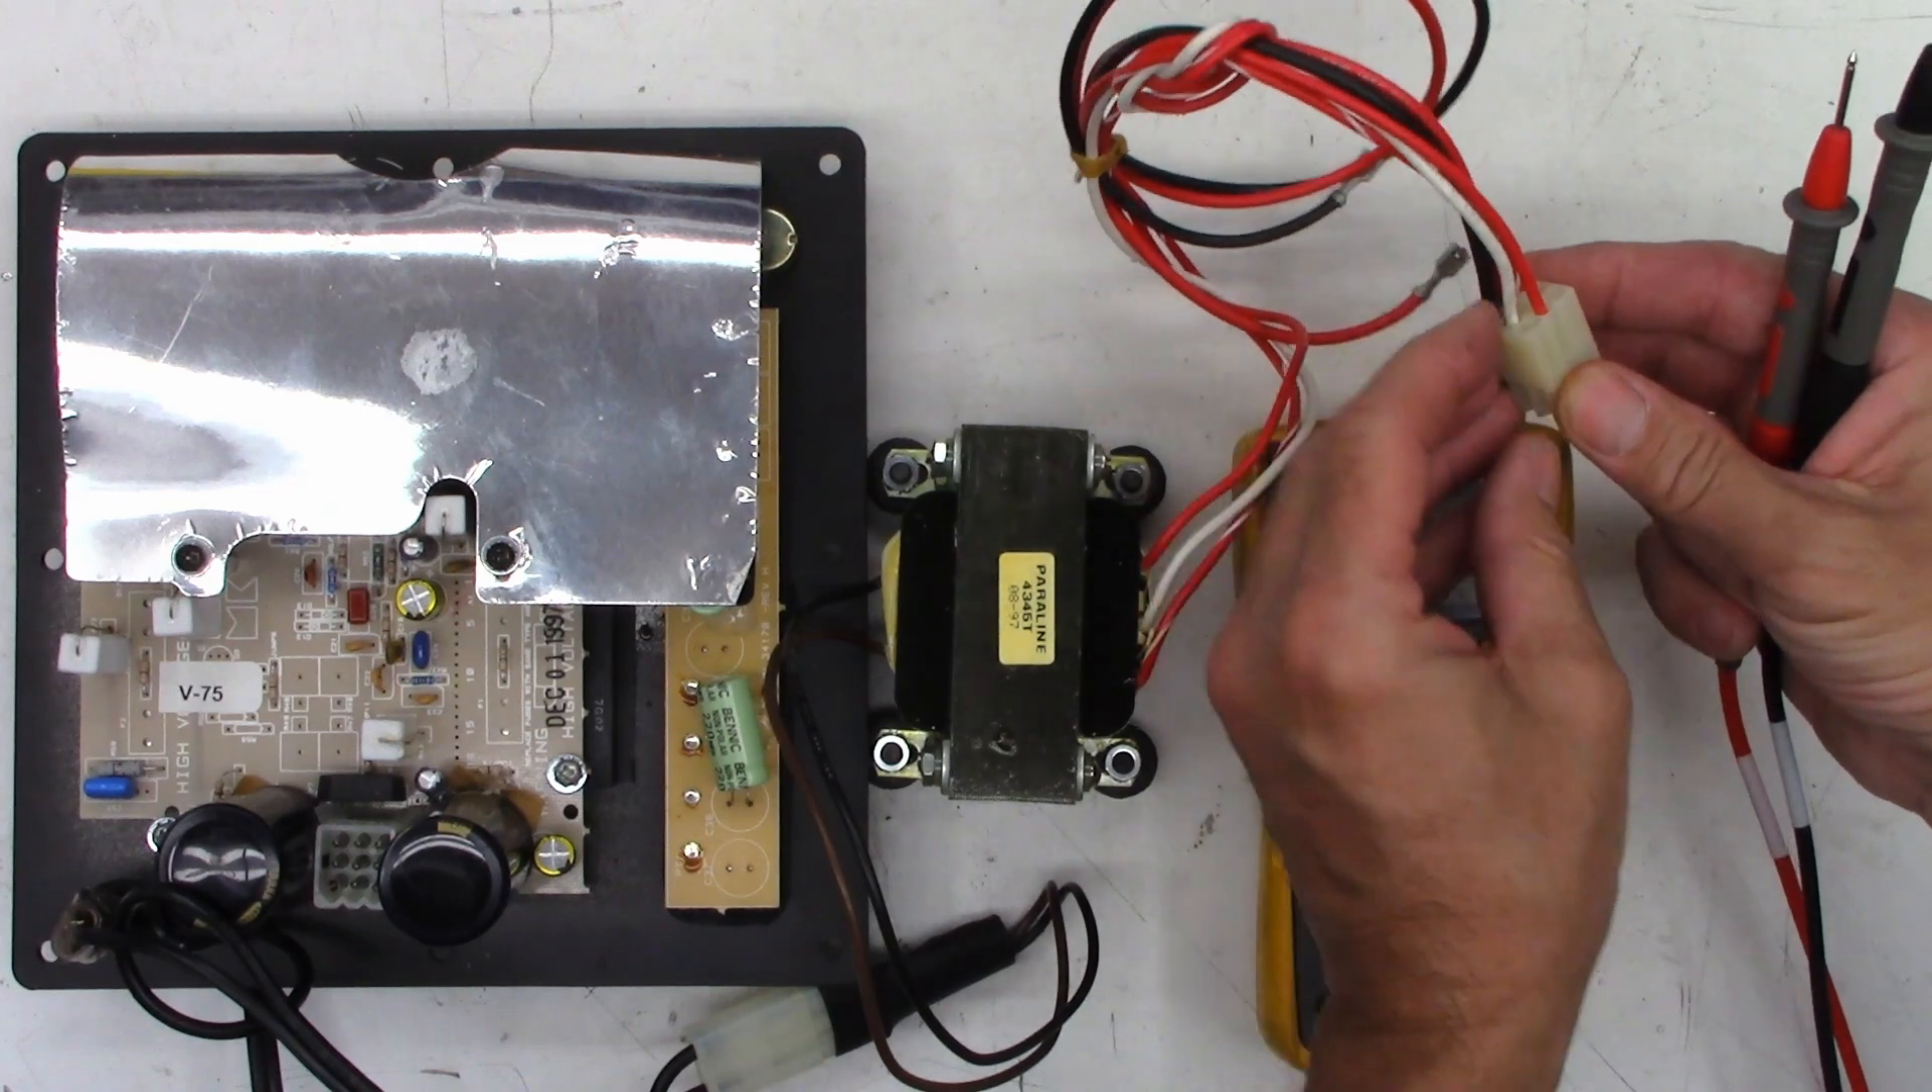Okay, well out of the box I've got the transformer set up here. I don't have it connected to the main board yet but I just want to go ahead and measure.